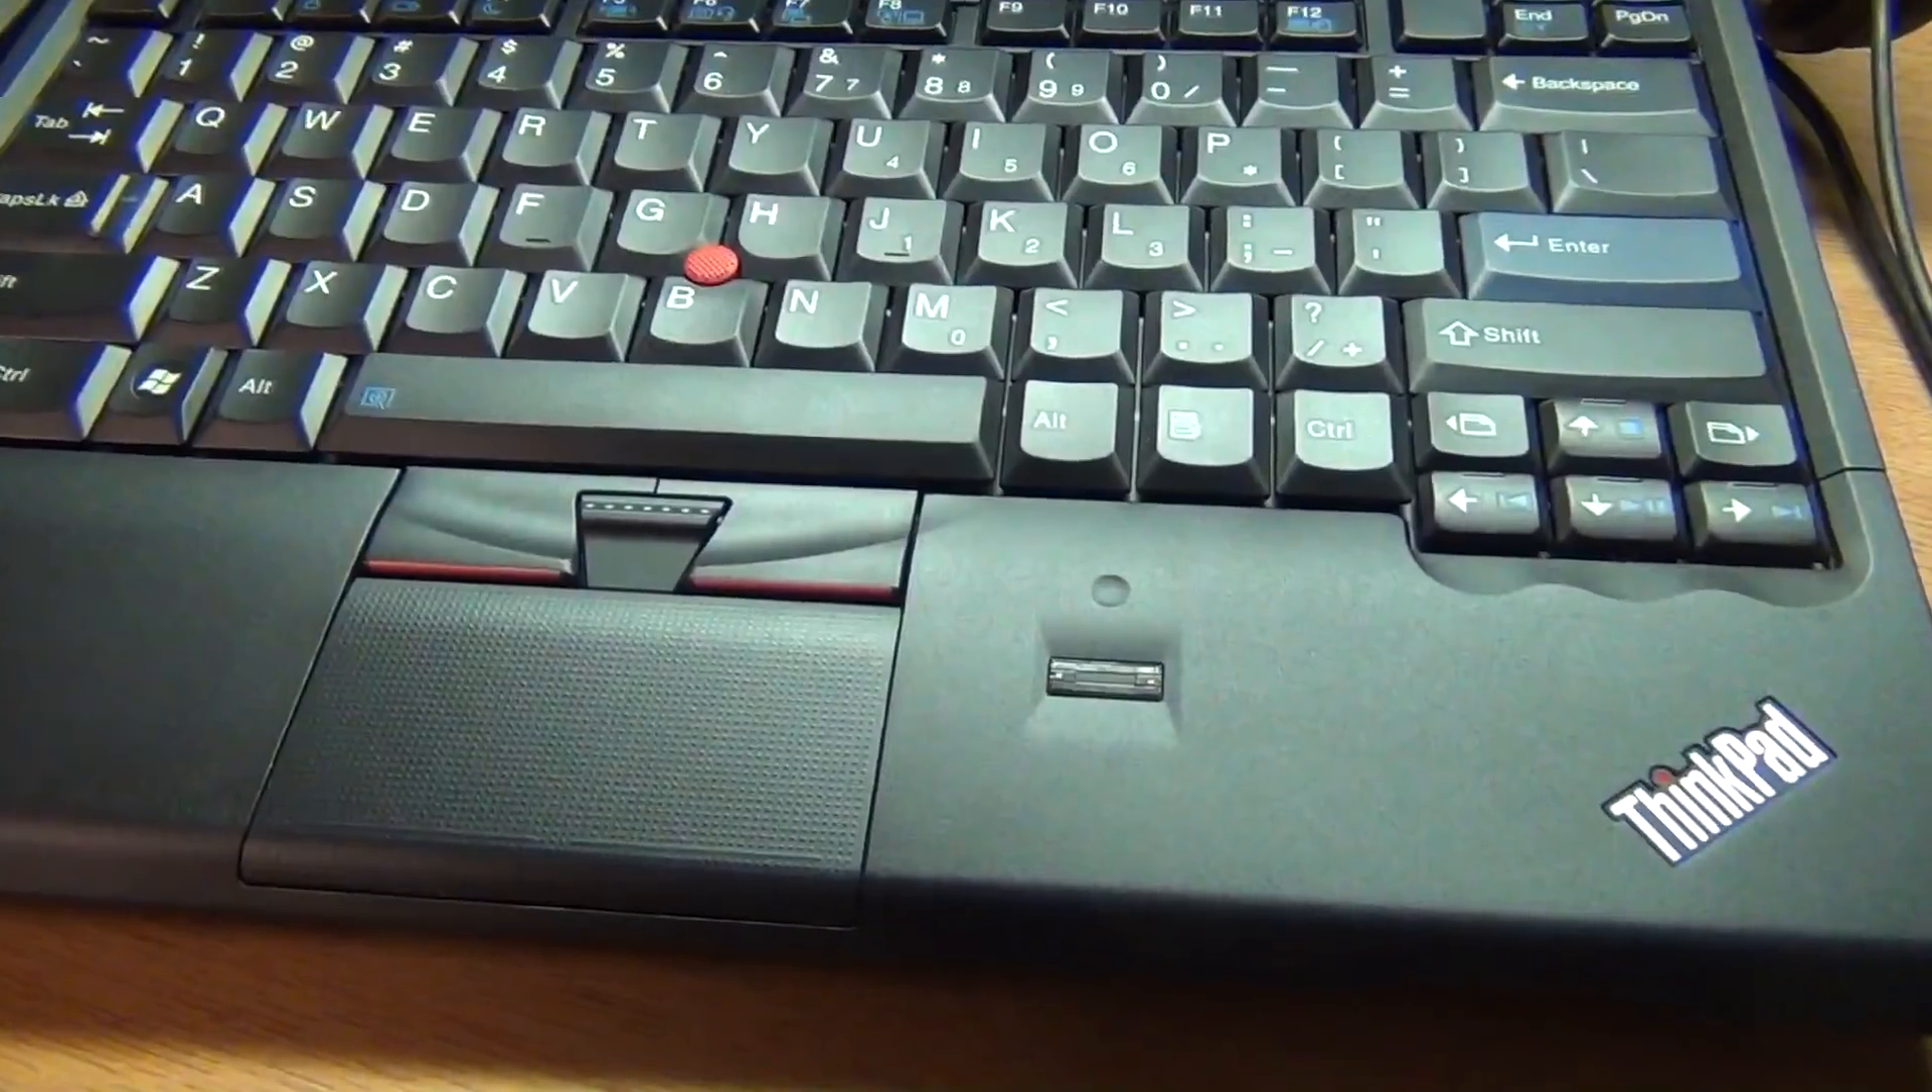We now have the X220 palm rest in. As well as the keyboard.